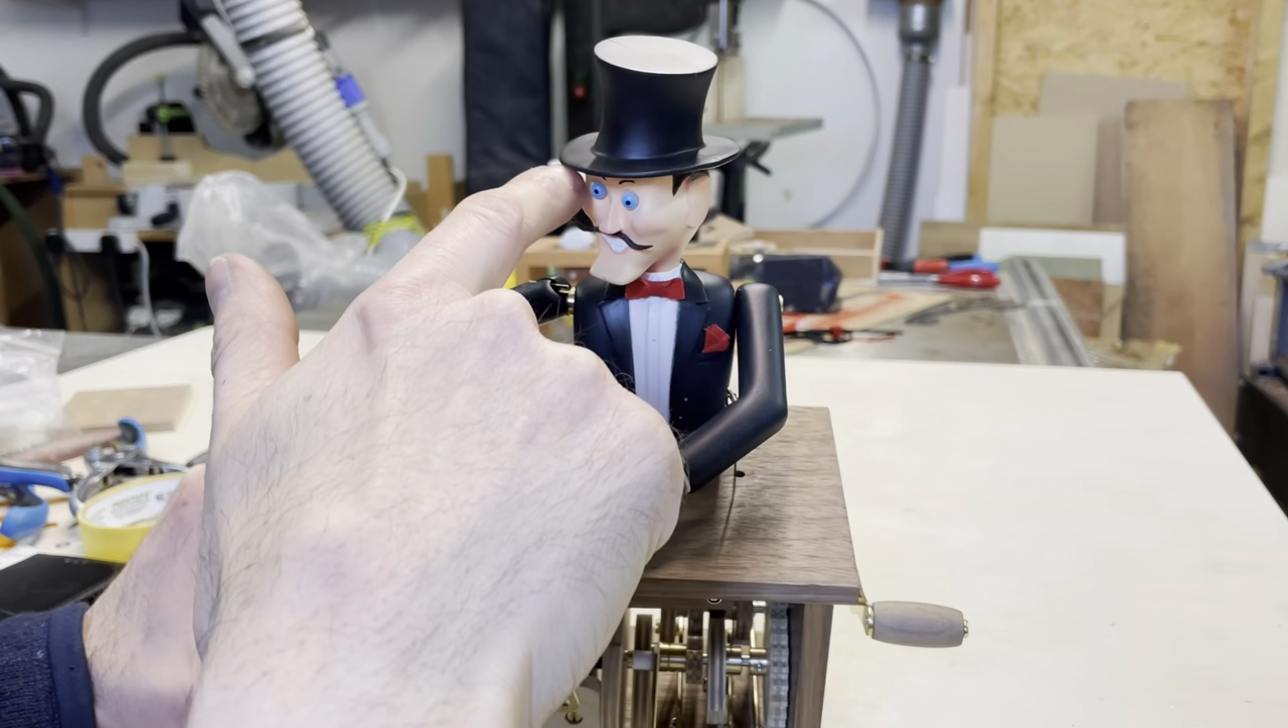So I've added the handkerchief in his pockets. And a bow tie.